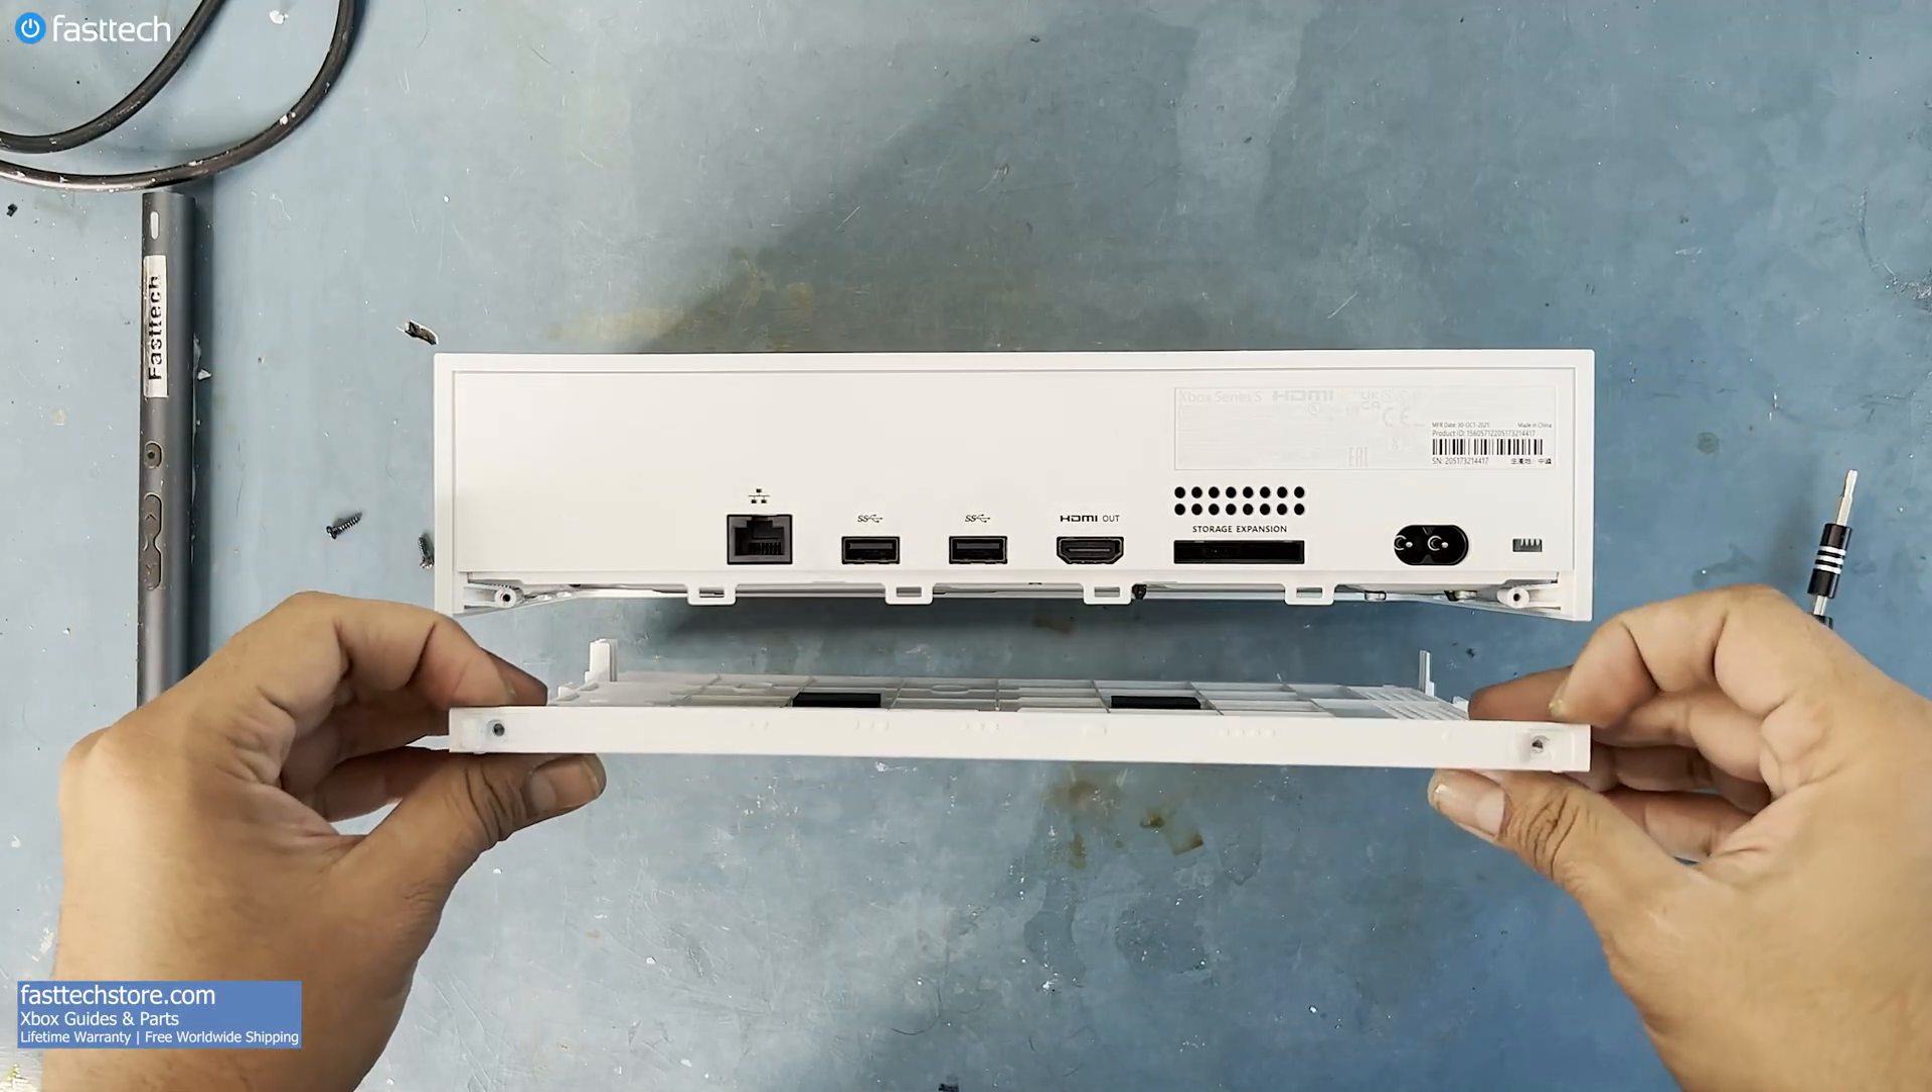With those screws gone, we can remove the bottom cover like this.